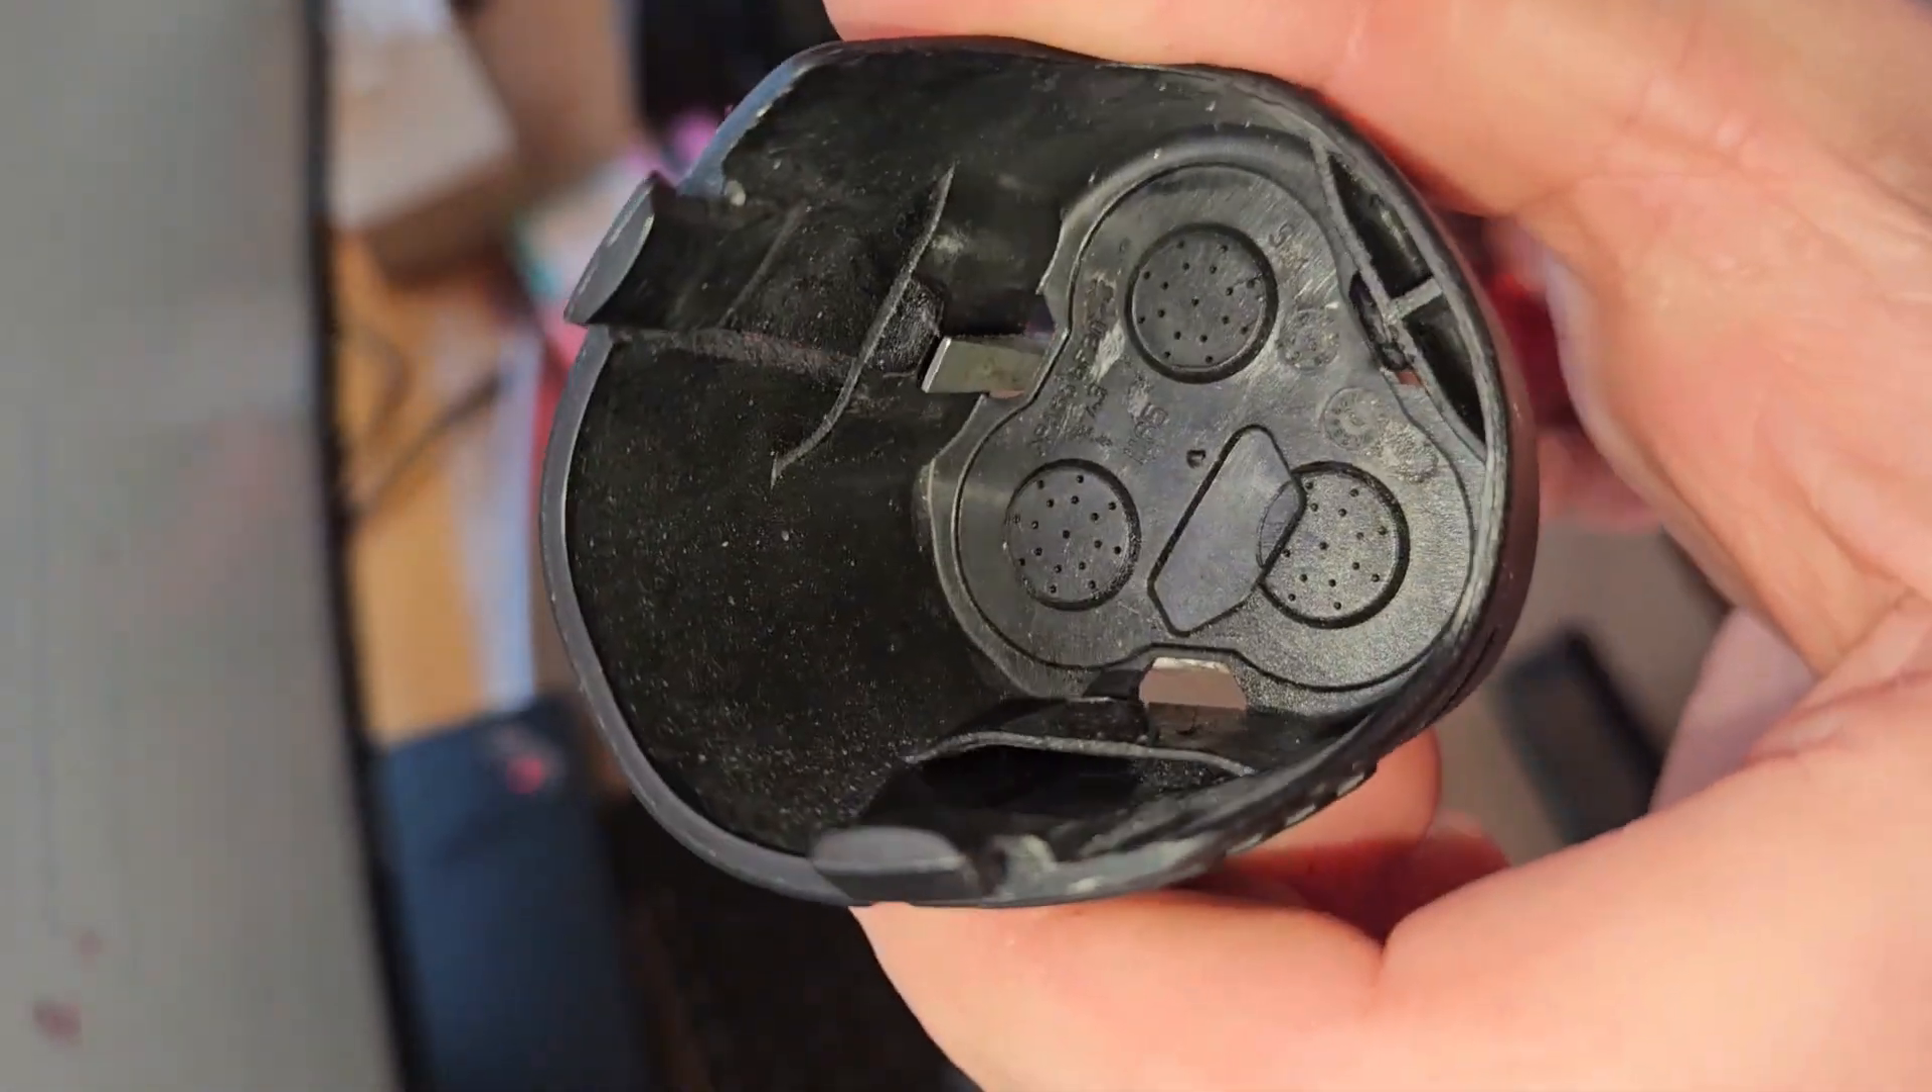You wiggle around and after many tries this stupid cover just got off.